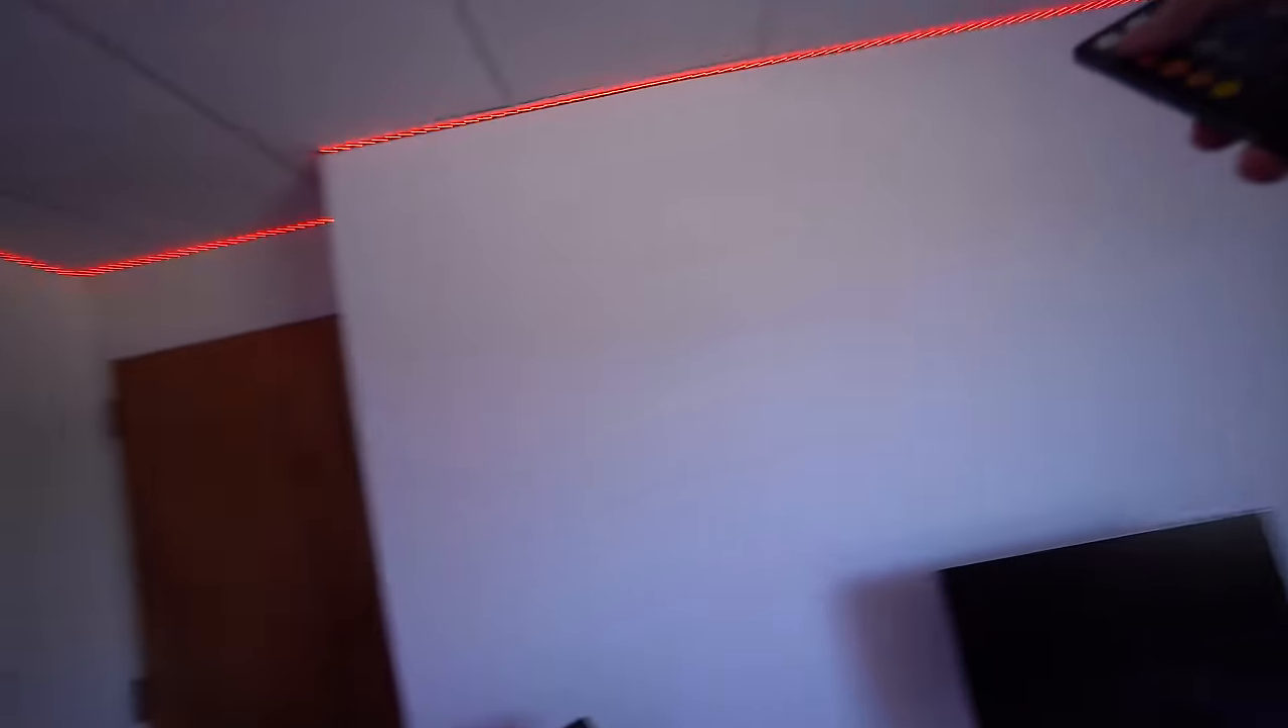We now have RGB LED strips lining the entire ceiling of the office.